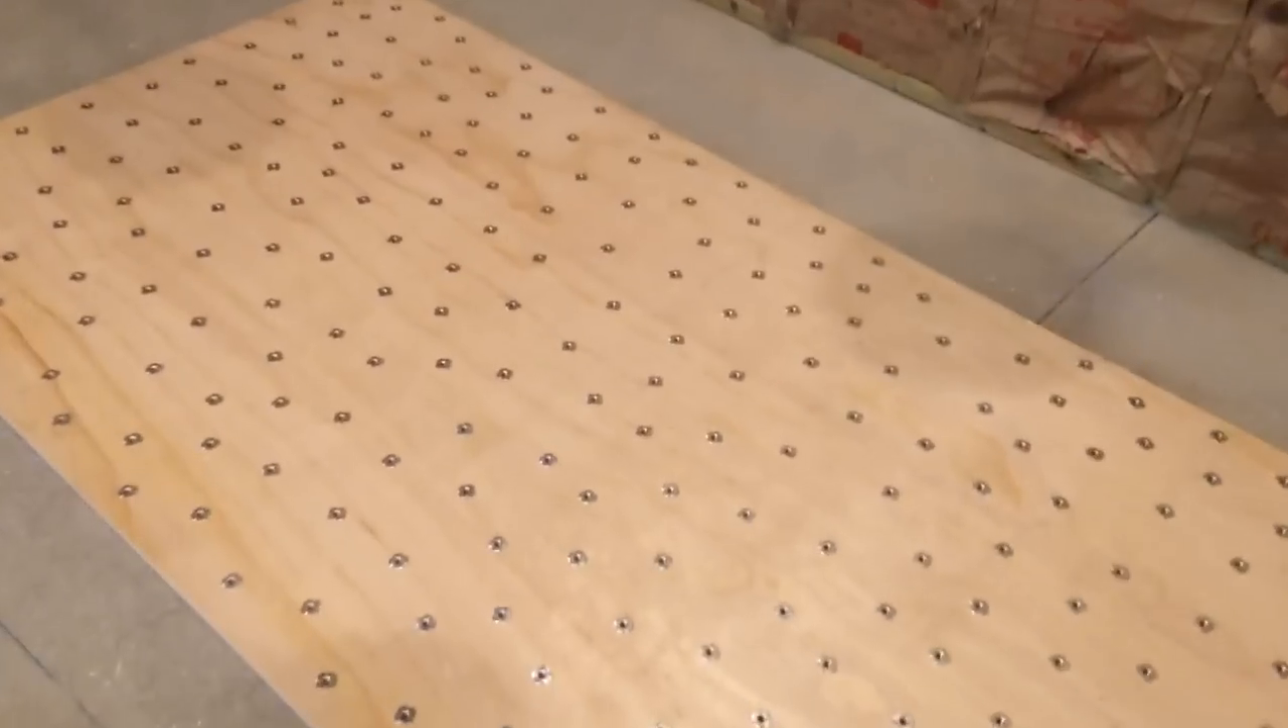Okay I'm all done got all the t-nuts in all the holes pounded them in nice made sure they're all secure.